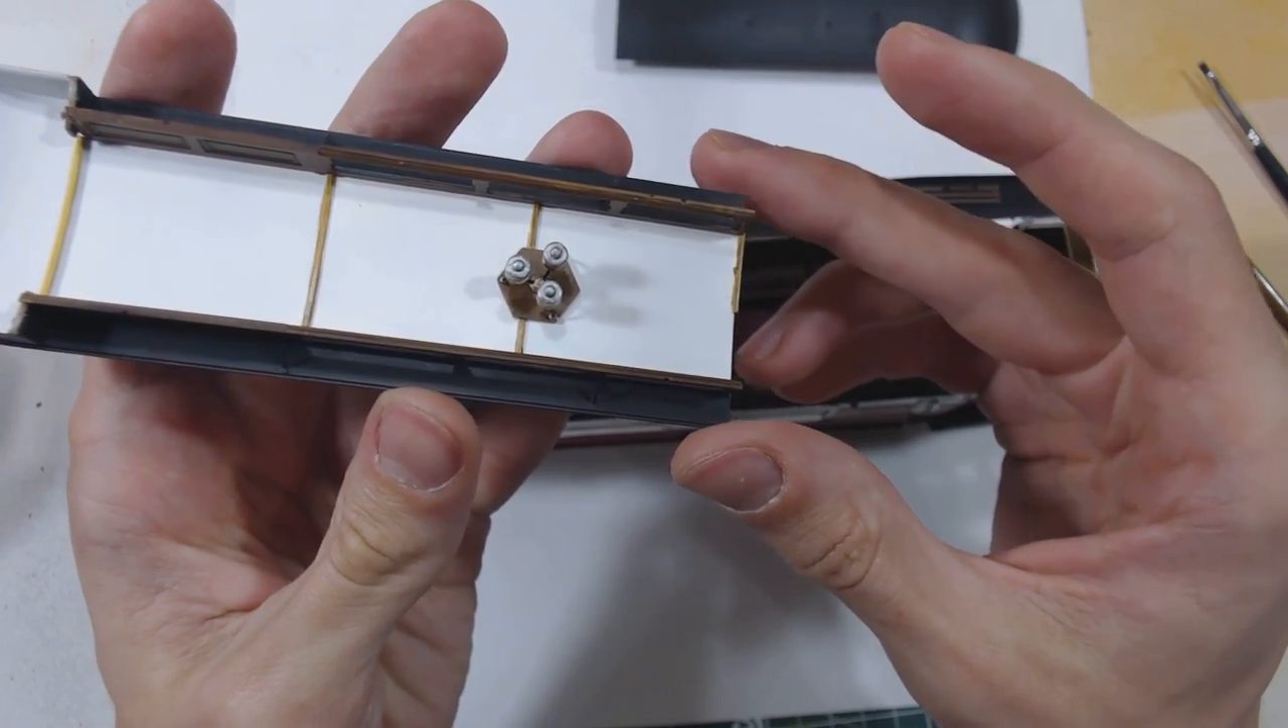Приклеил люстру сюда. И осталось приклеить держатели.